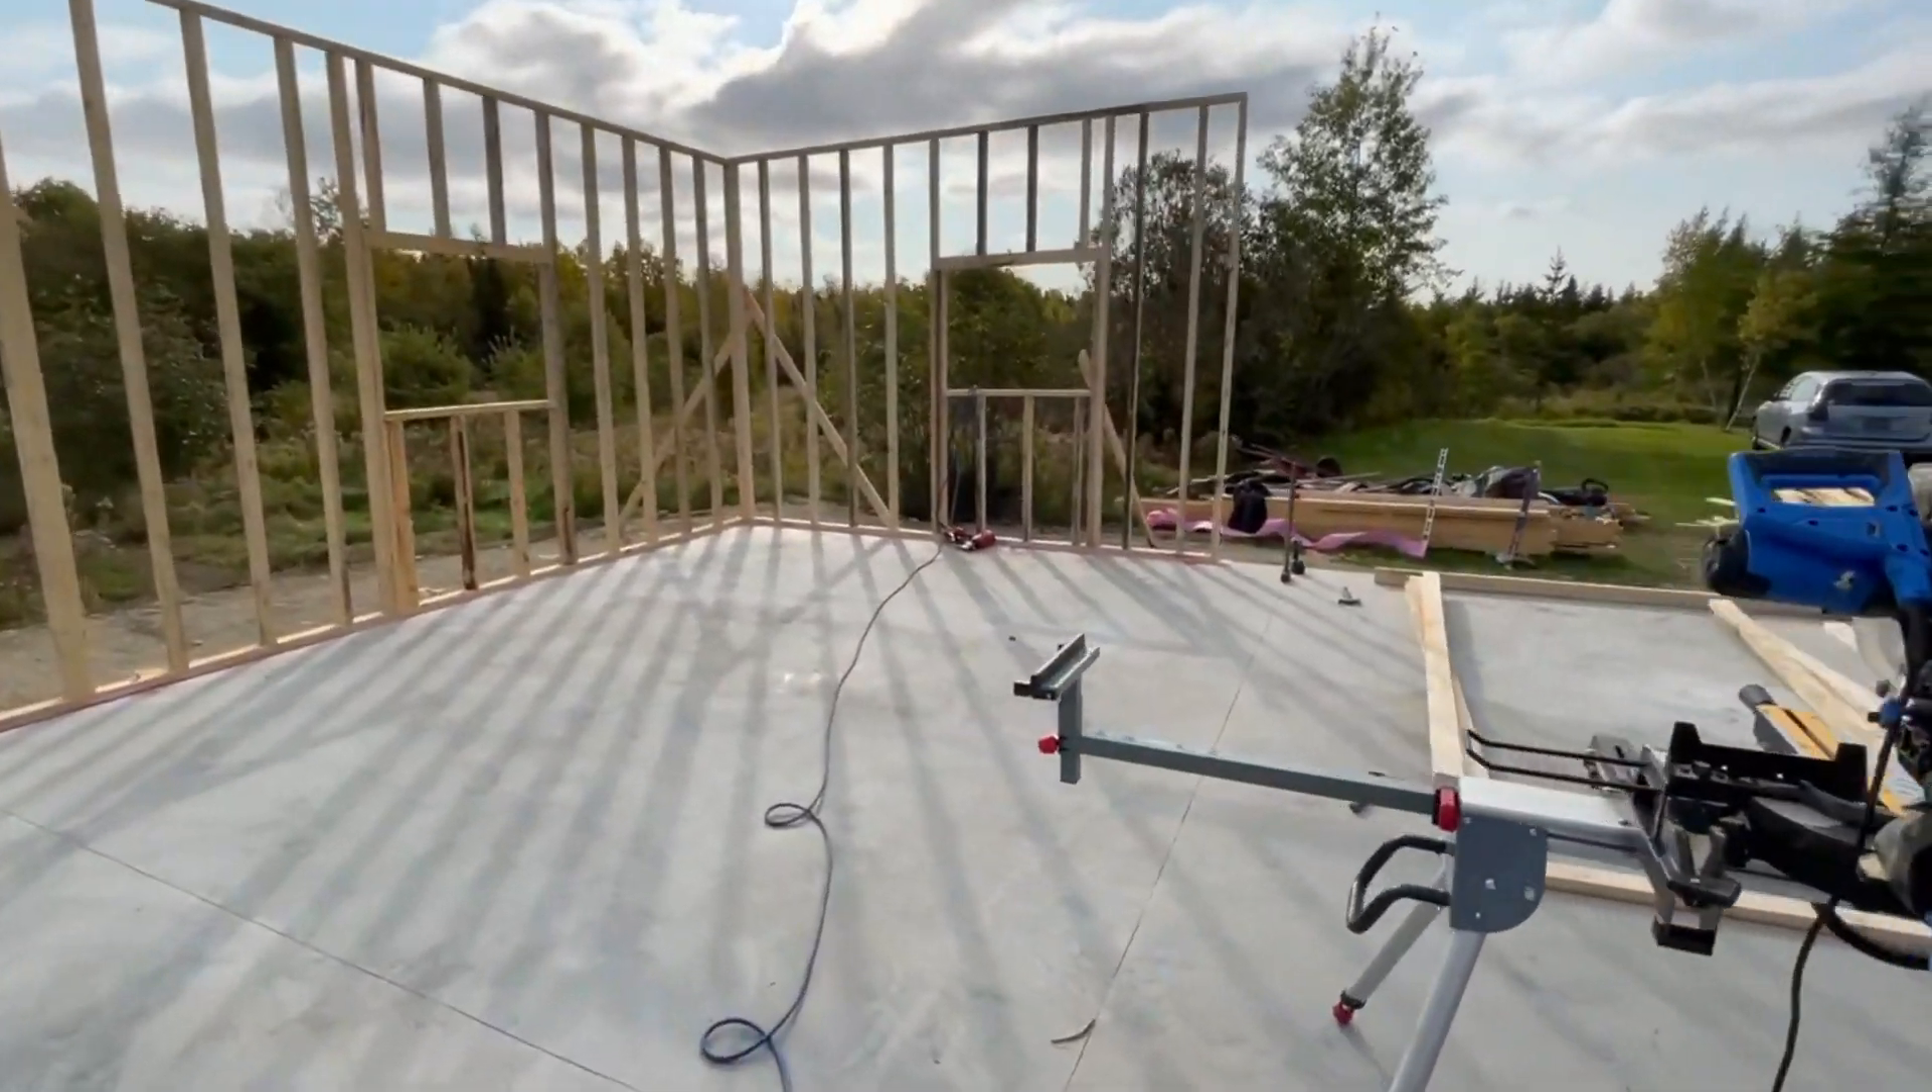We got this 16-foot section built and put up.